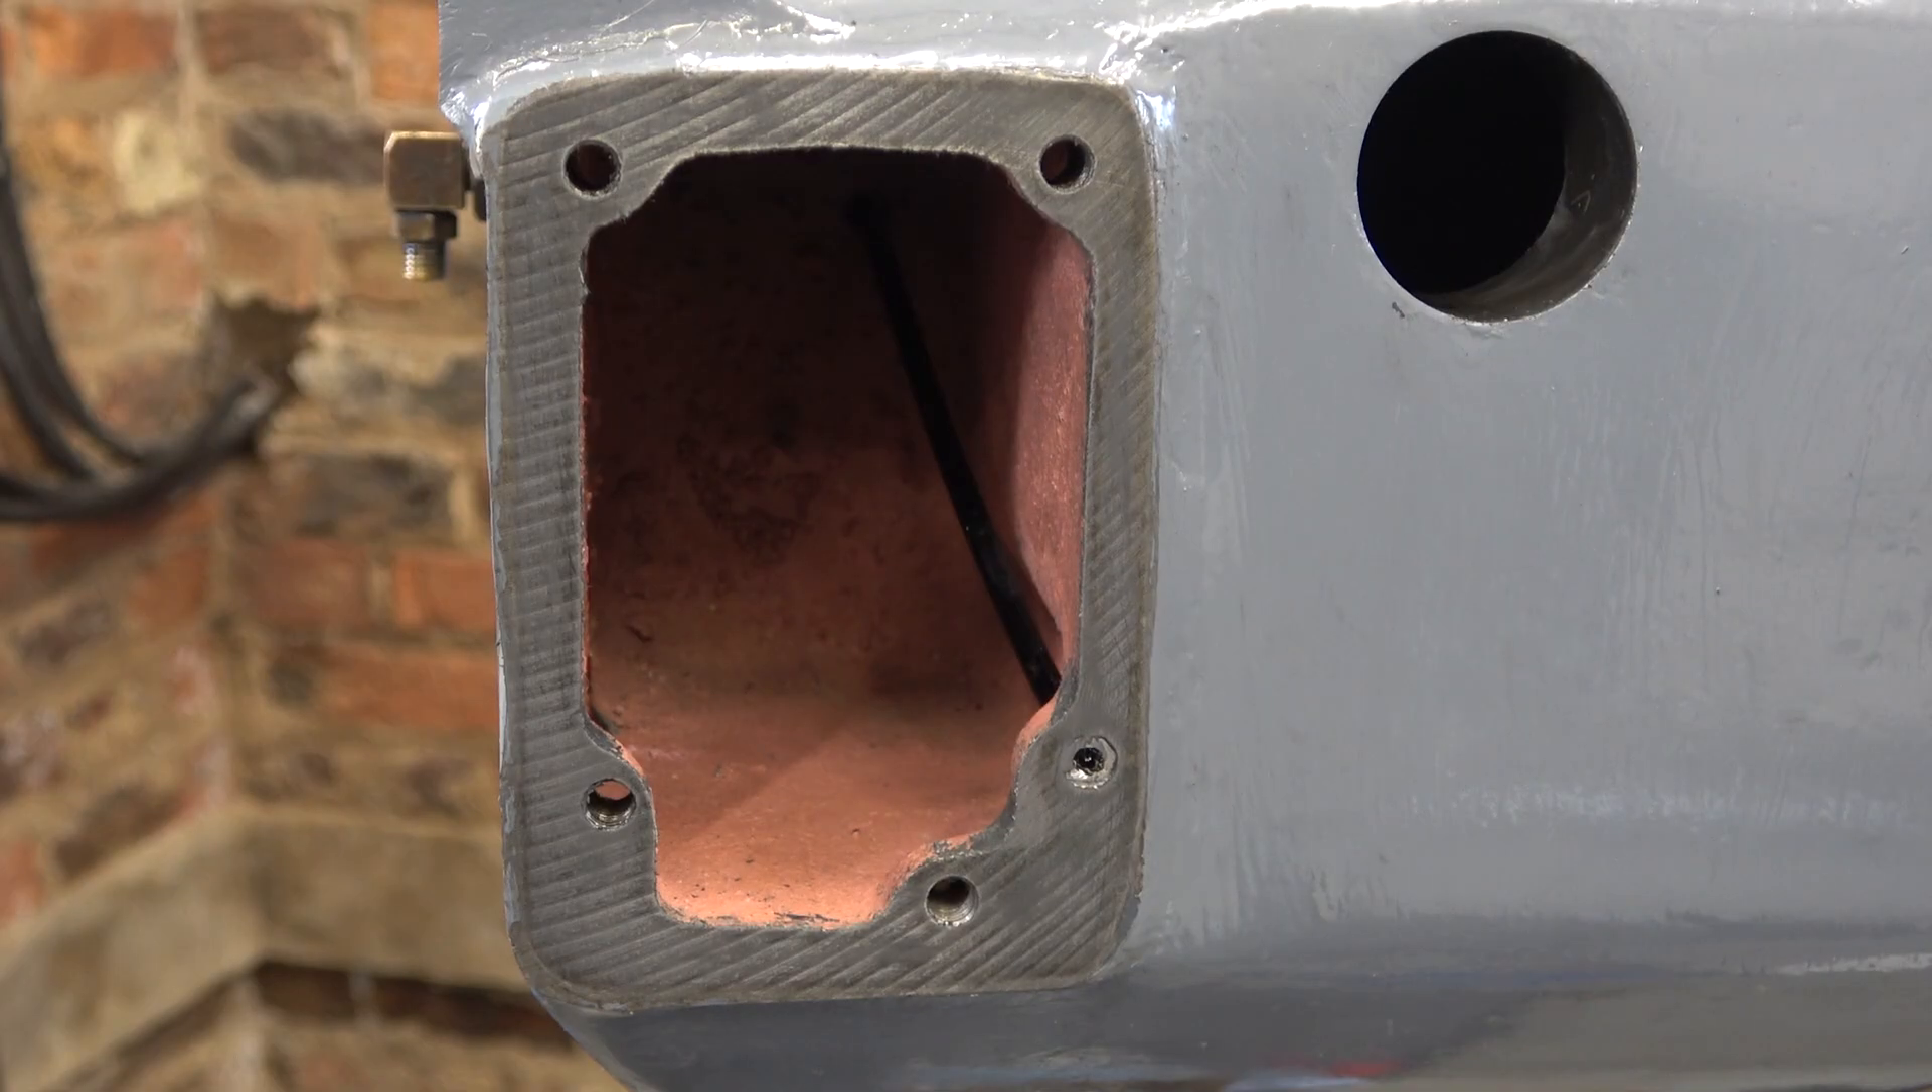Well I just took the front off so we can see what we're doing.